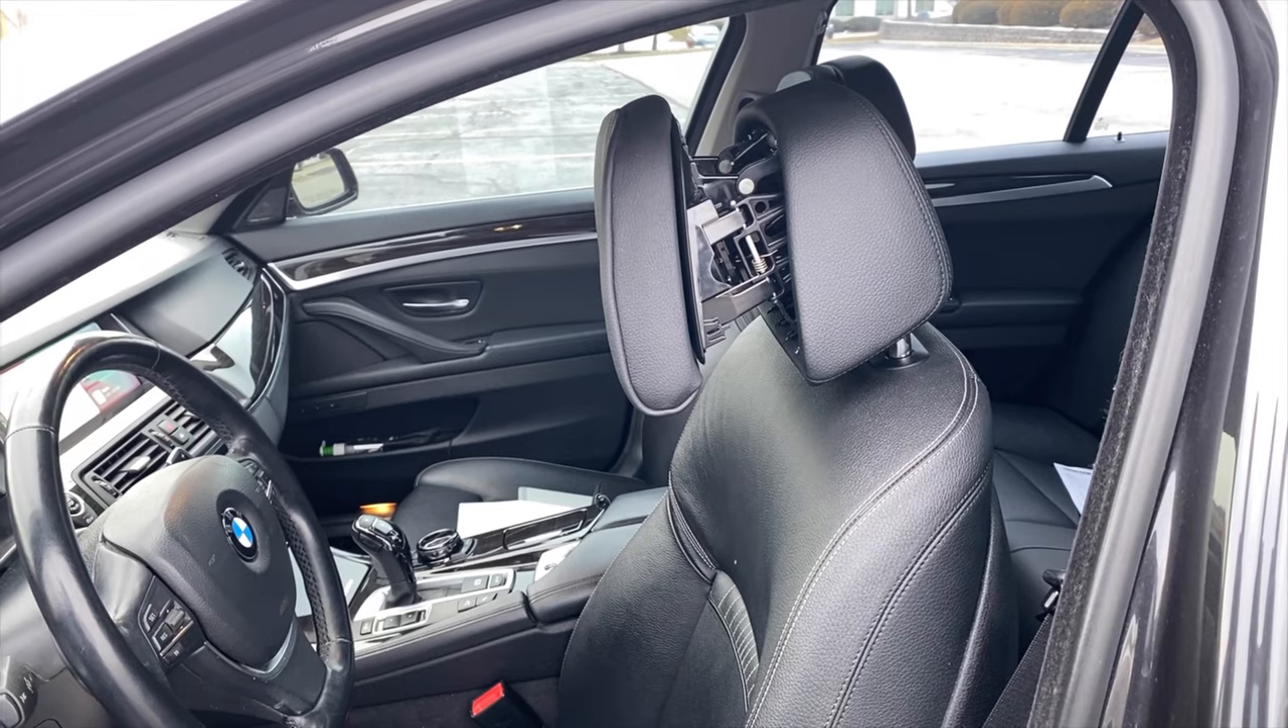I felt something wasn't just right as I was sitting in my normally very very comfortable seat and that's when I realized that the headrest restraining system has deployed and the headrest was sticking out like it is now.